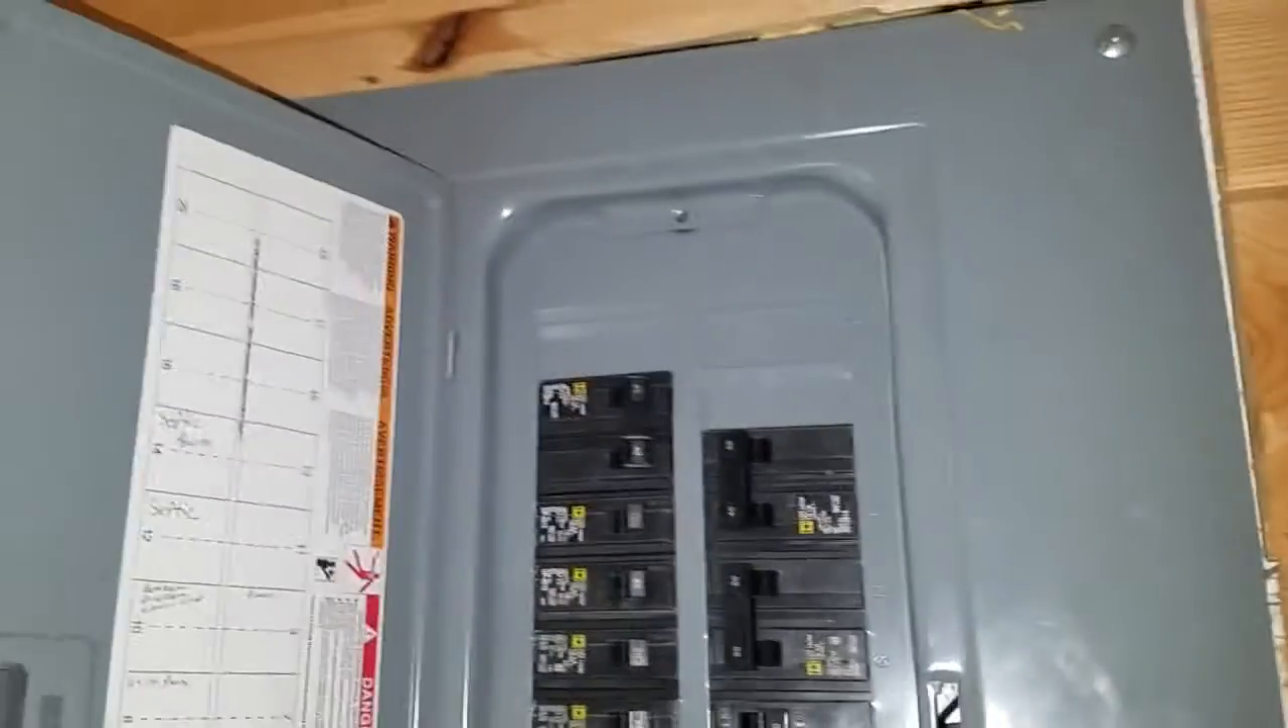Okay we have the plate for the breaker box all back and installed.